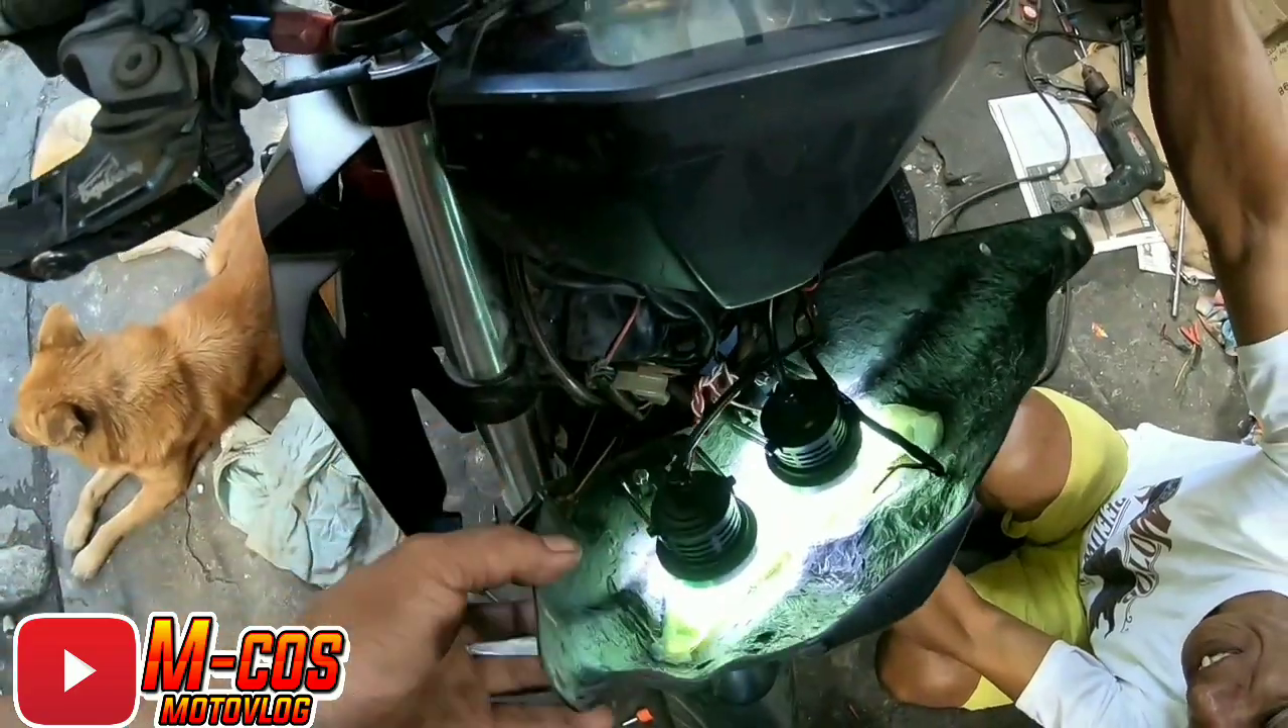Nakabit na yung dalawang eagle eye na merong ring light.